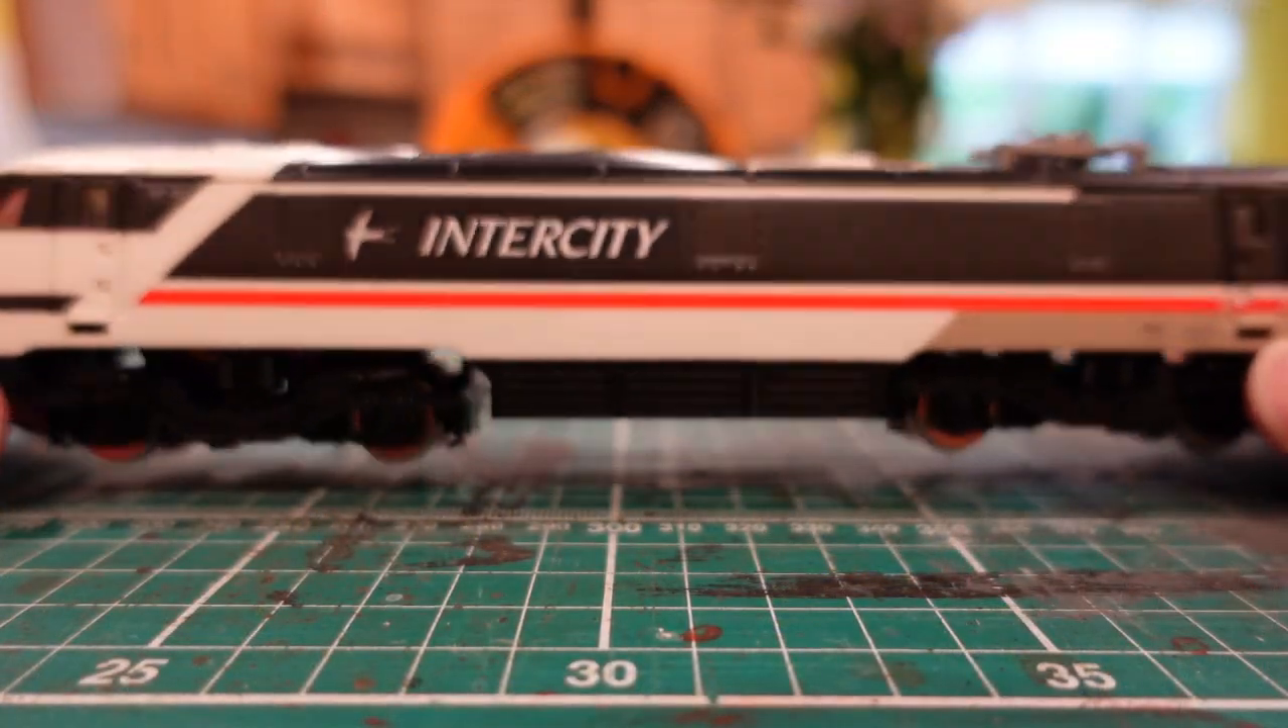There we can see, the body's back on again.